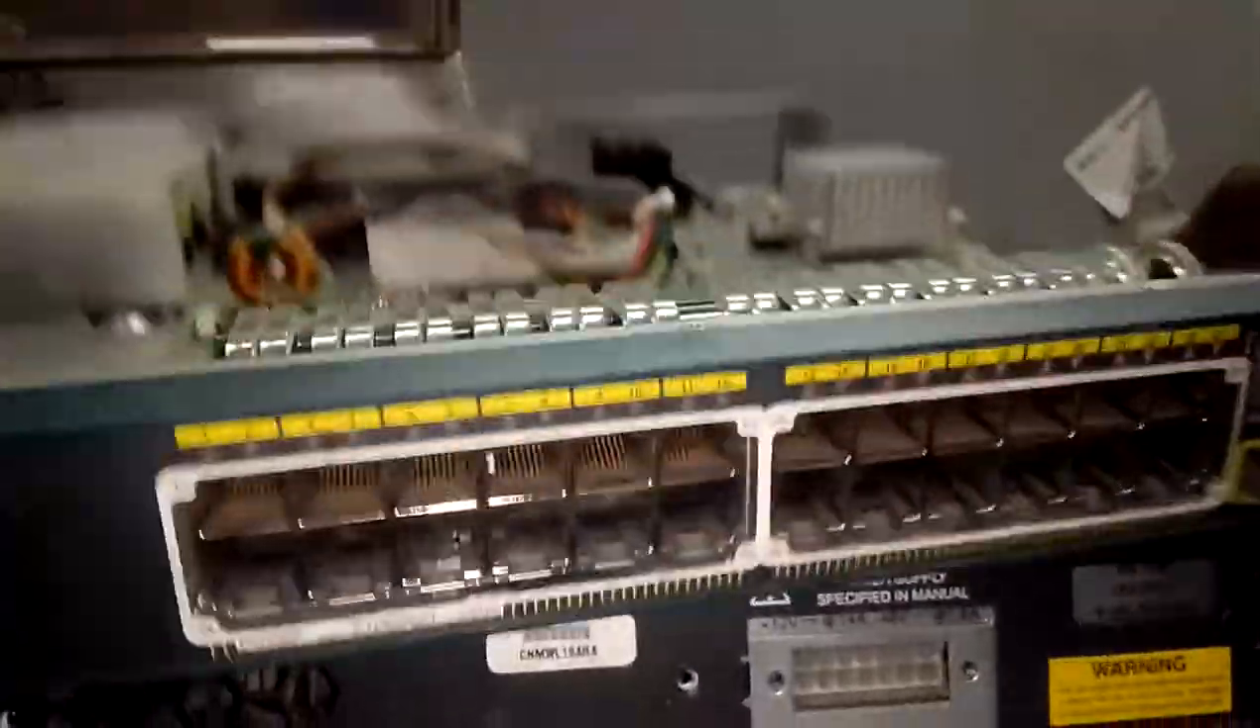You can see i've removed the cover.